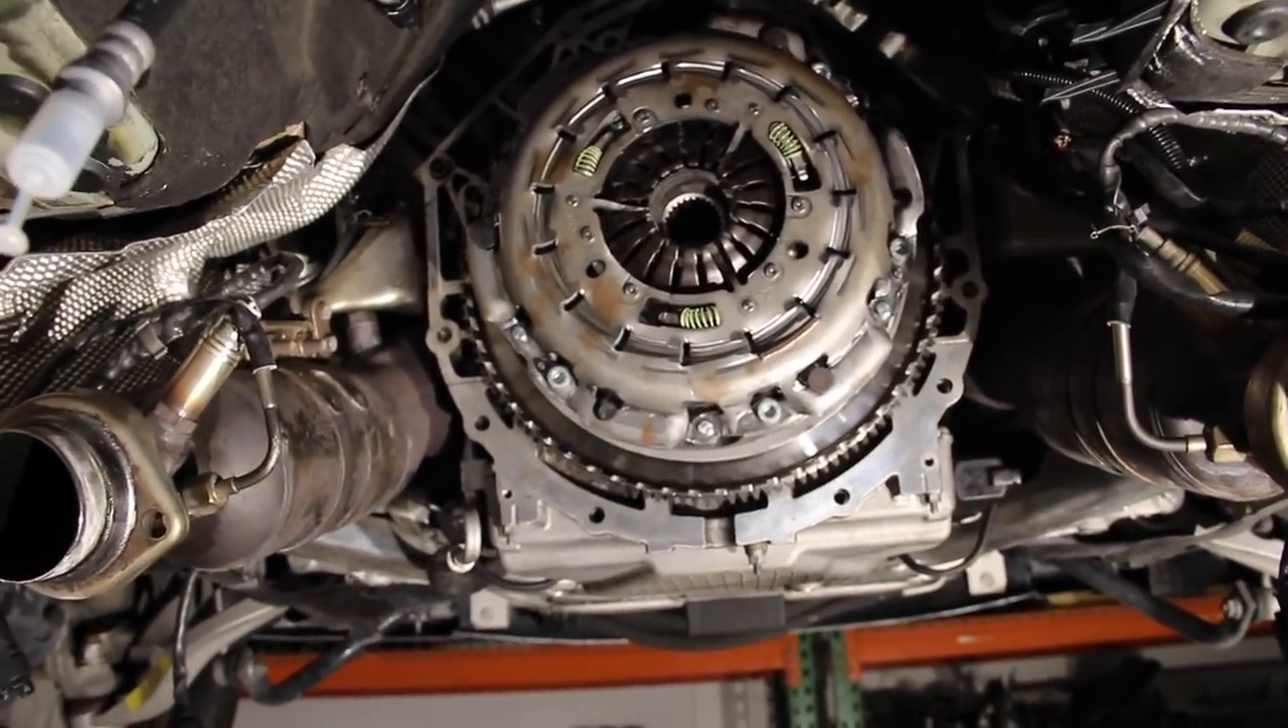We have the pressure plate on.